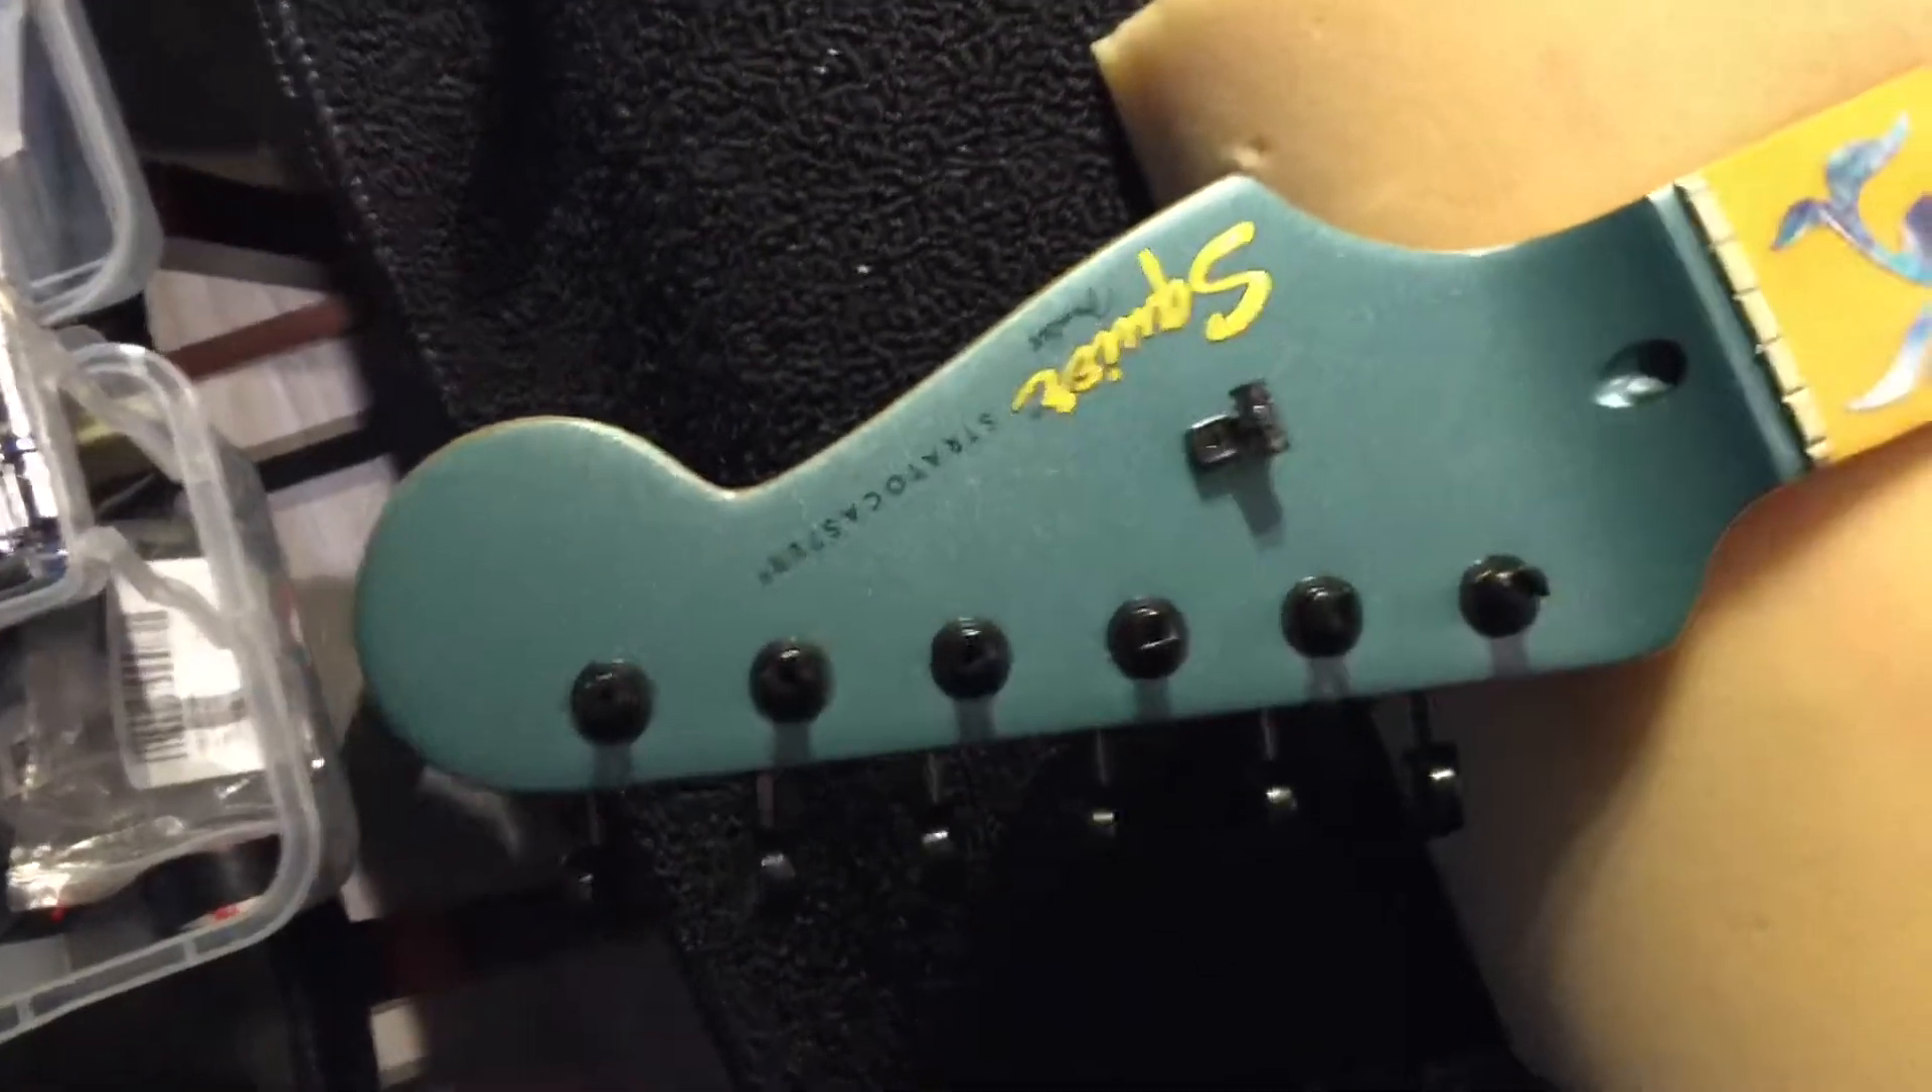We replaced the string tree with a black one.